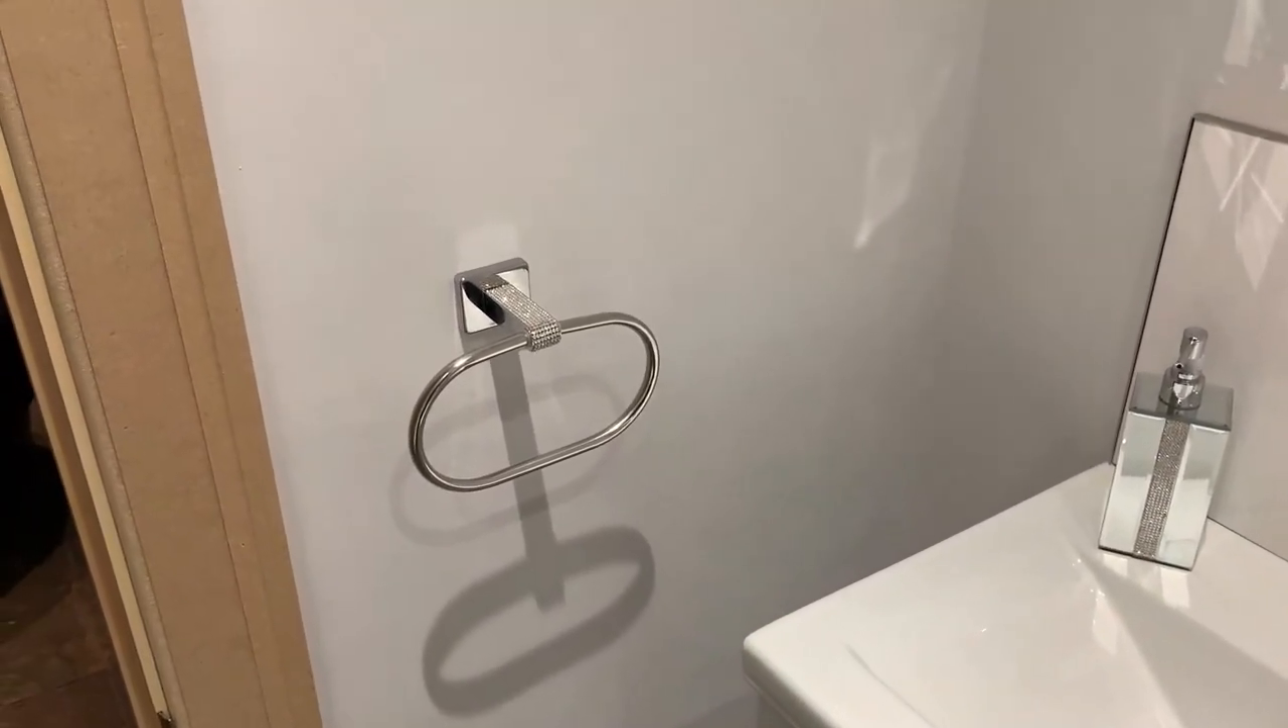Ok so that's the the towel rail put up now and the nice newly decorated bathroom.